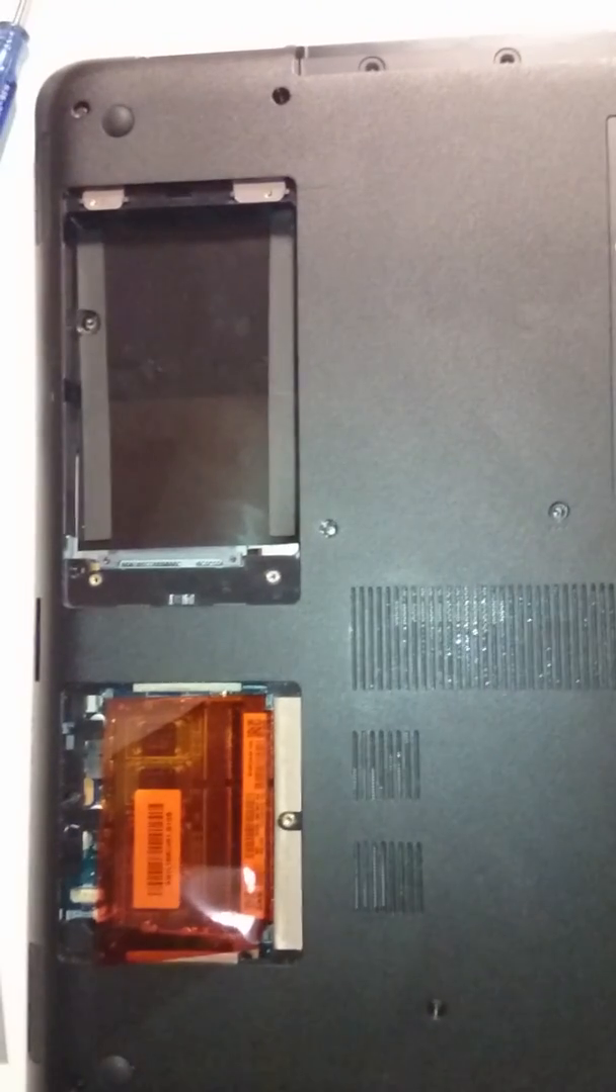And this is the hard drive module and I already removed that.